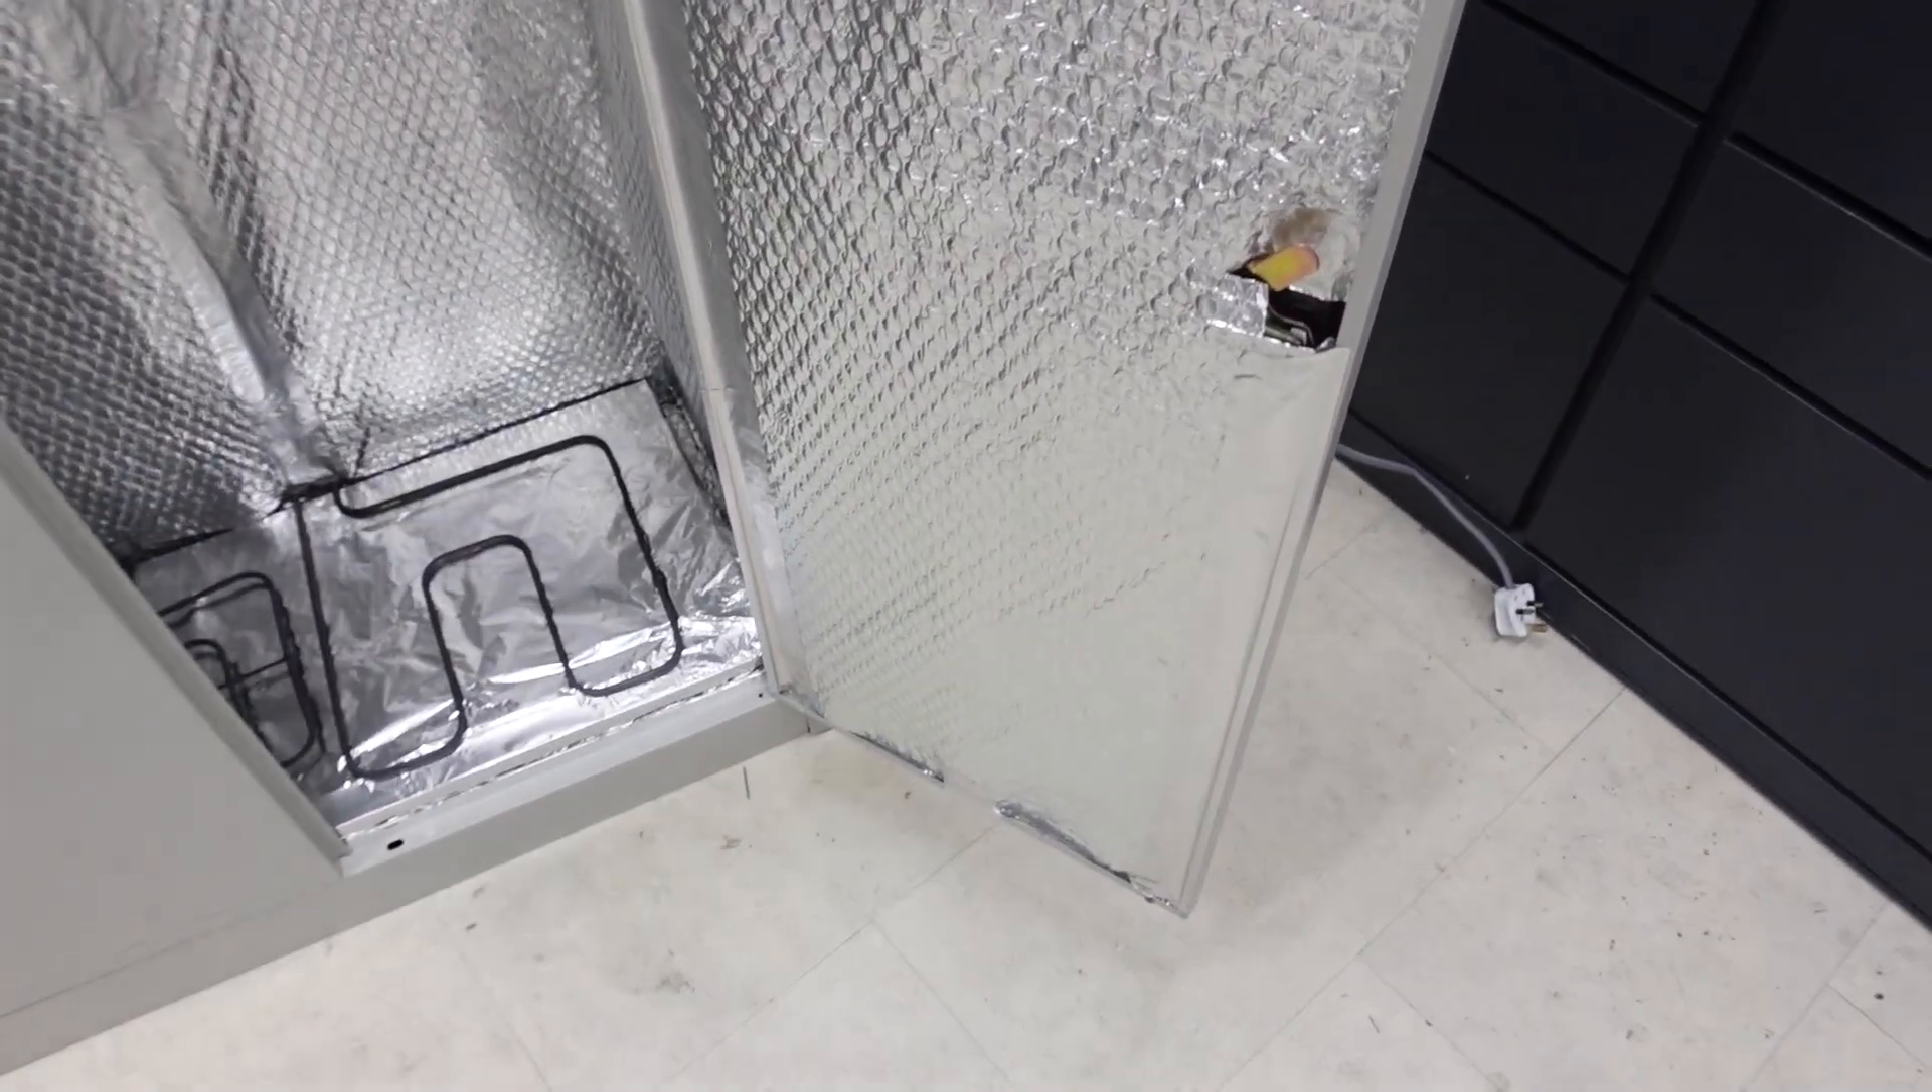We have now got the doors back on and the doors have been lined with three layers of the um insulation.